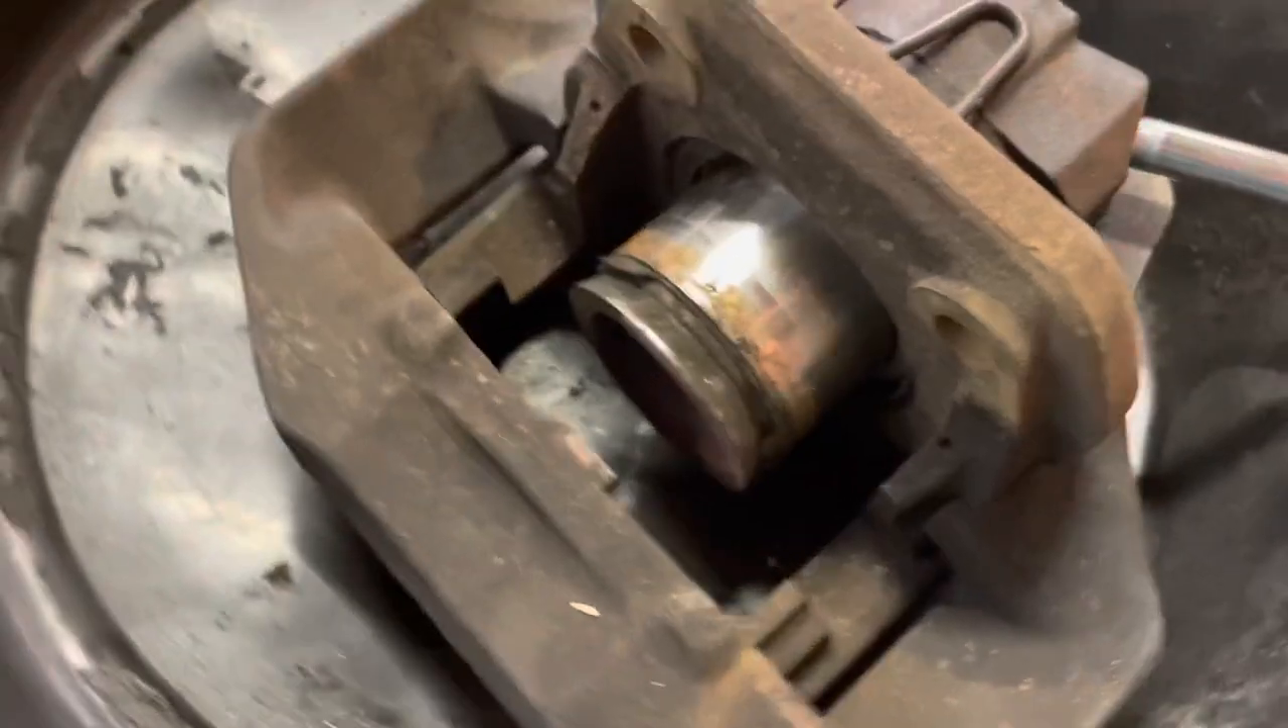We've now got the piston almost all the way out.